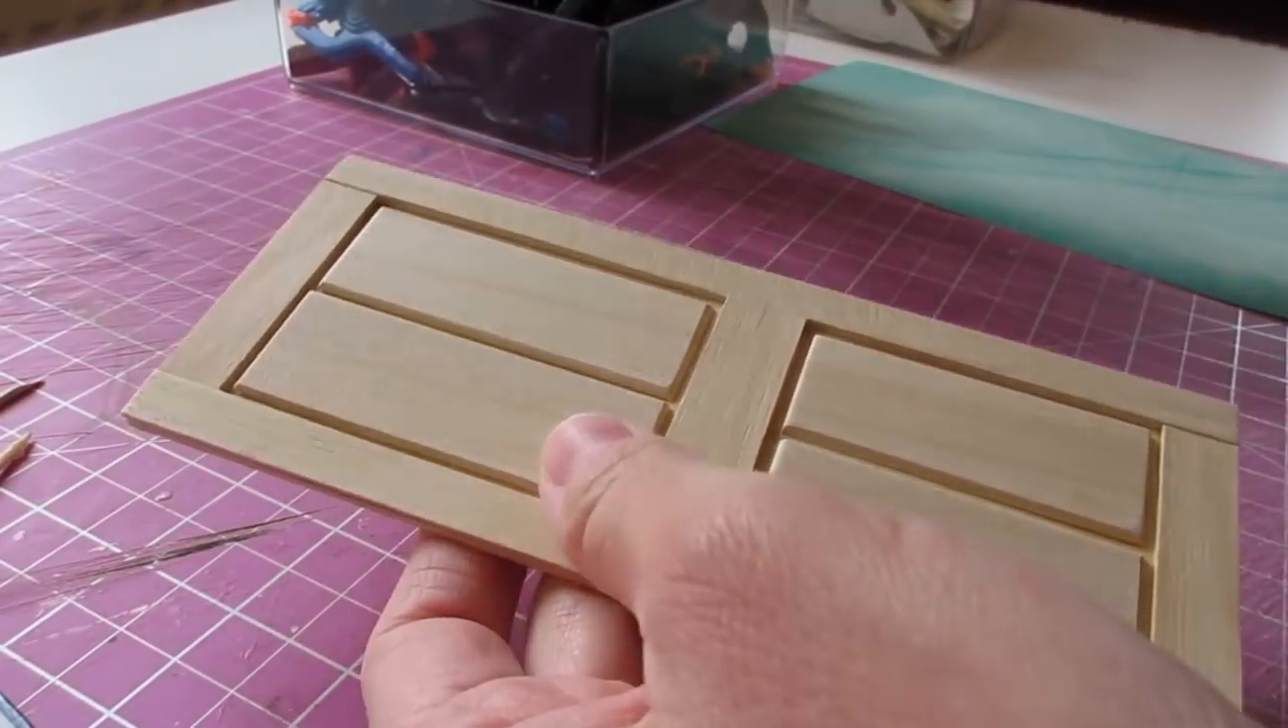That's all of the mouldings in place.